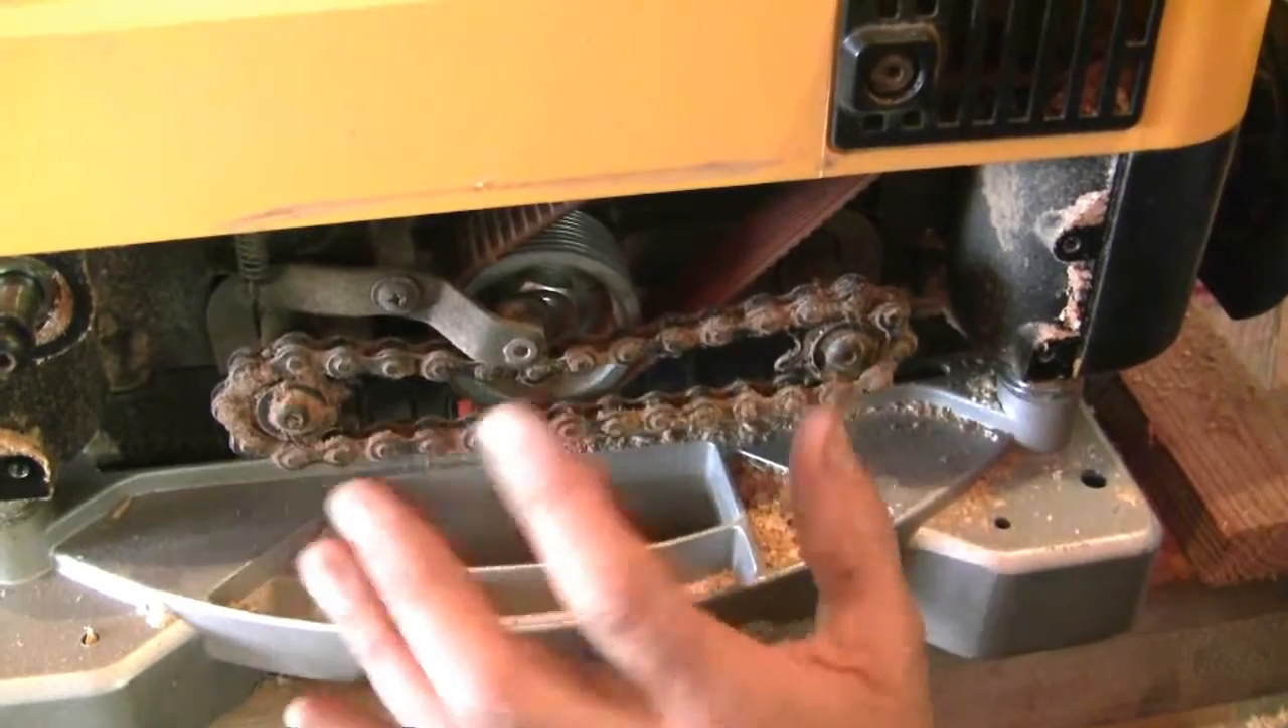We've now exposed the roller drive chain and the cutter head drive pulley.